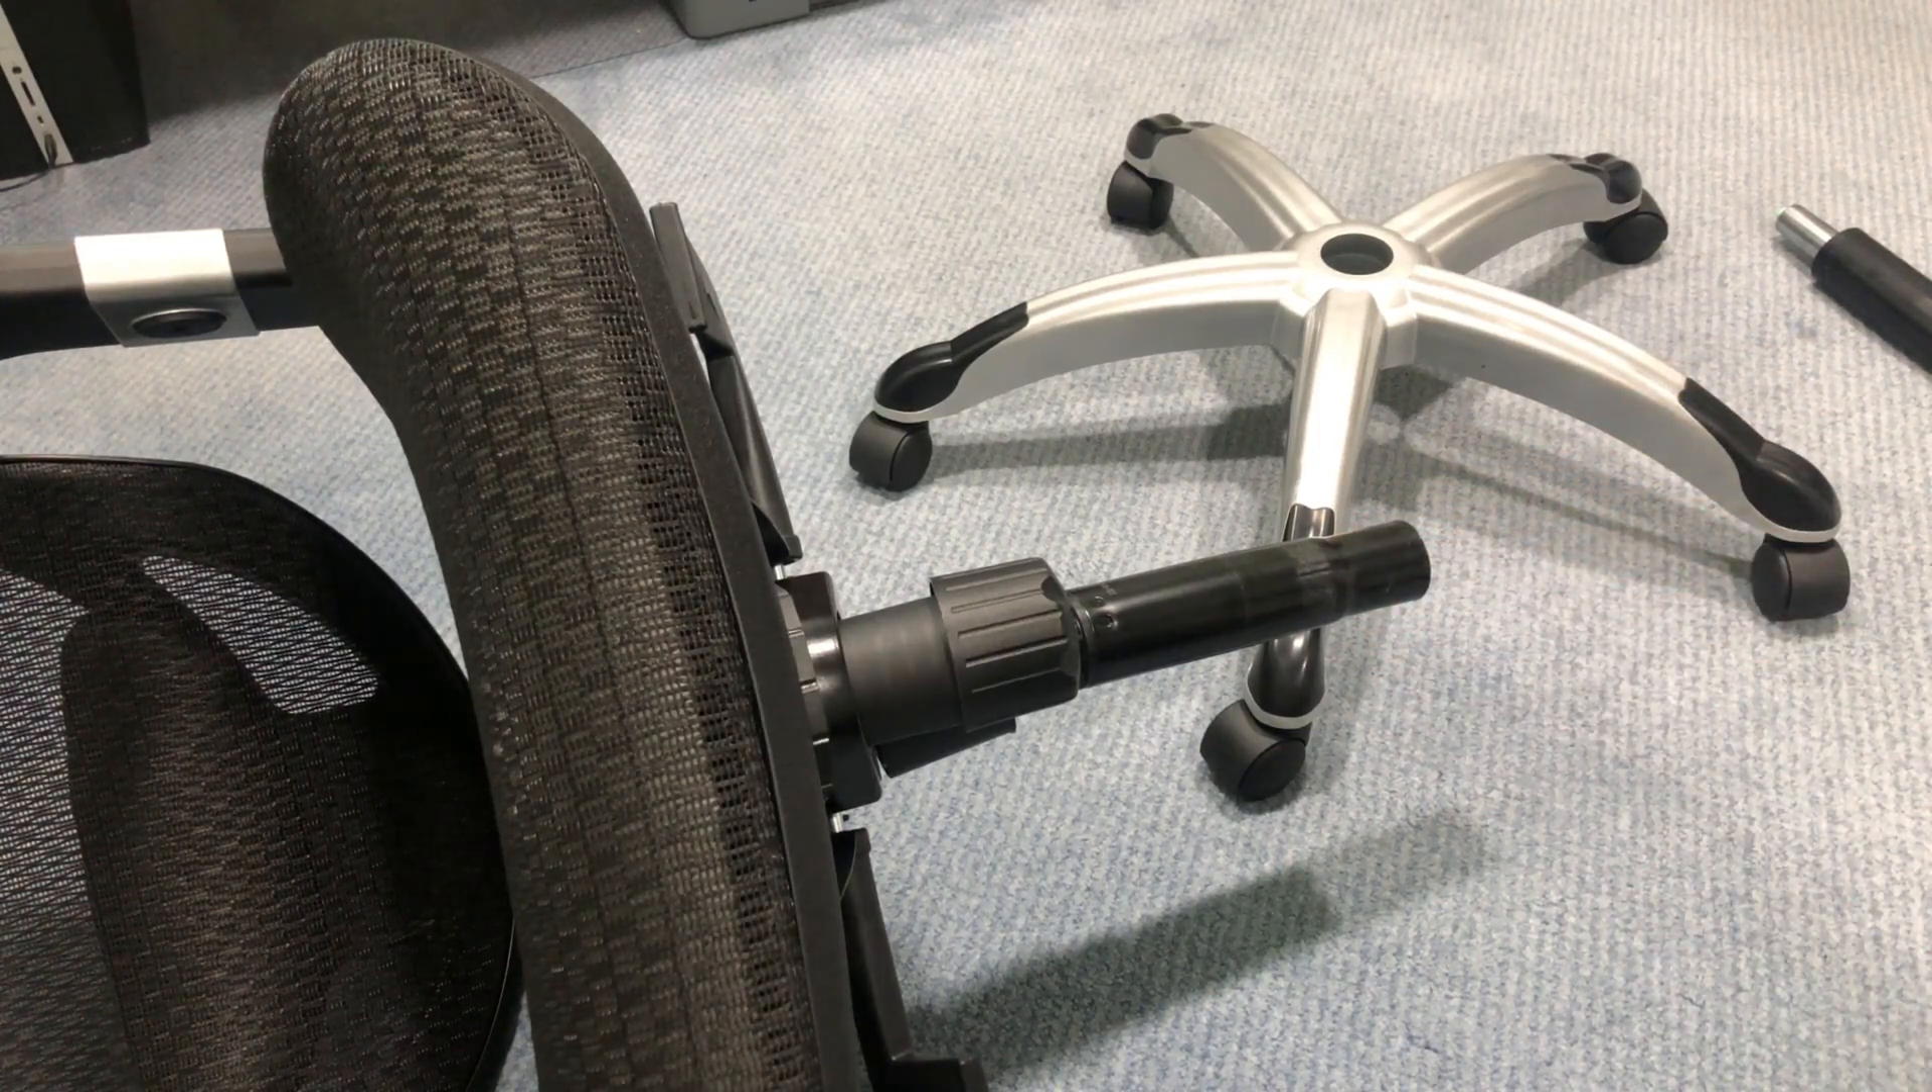The first step is done that we have disengaged the legs from the cylinder body.